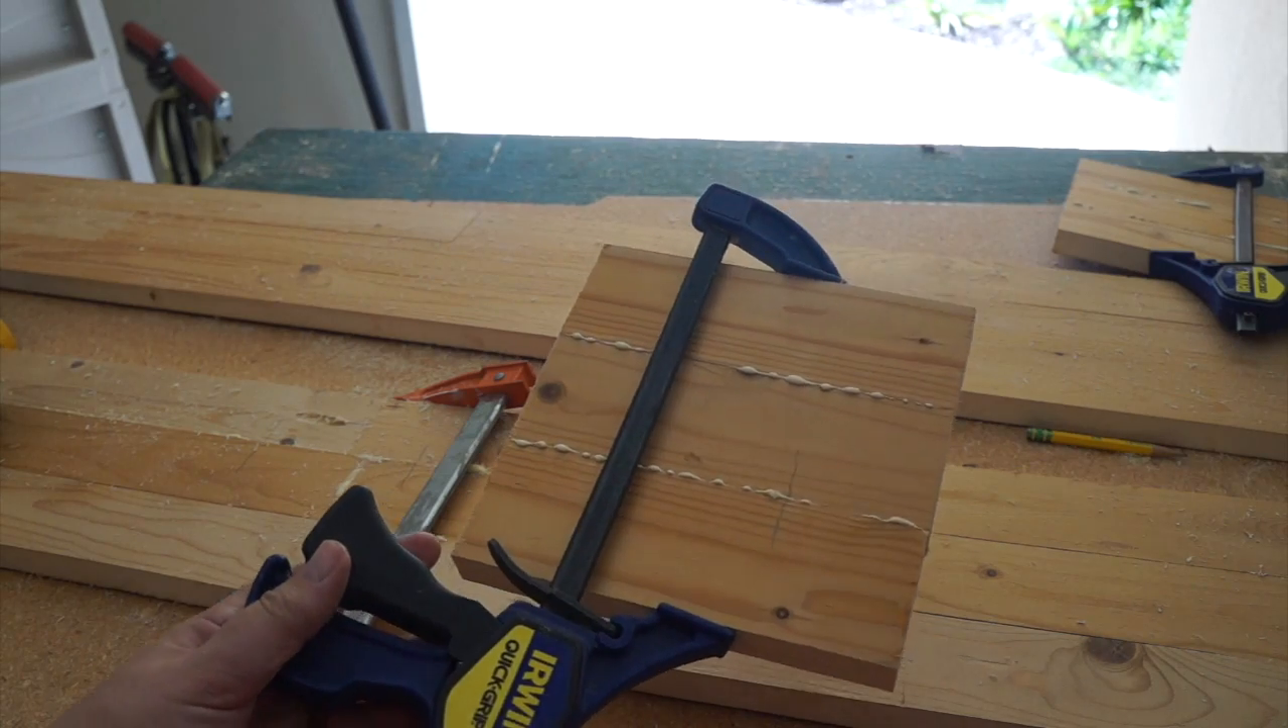All right, you can see I've got the sides glued up.